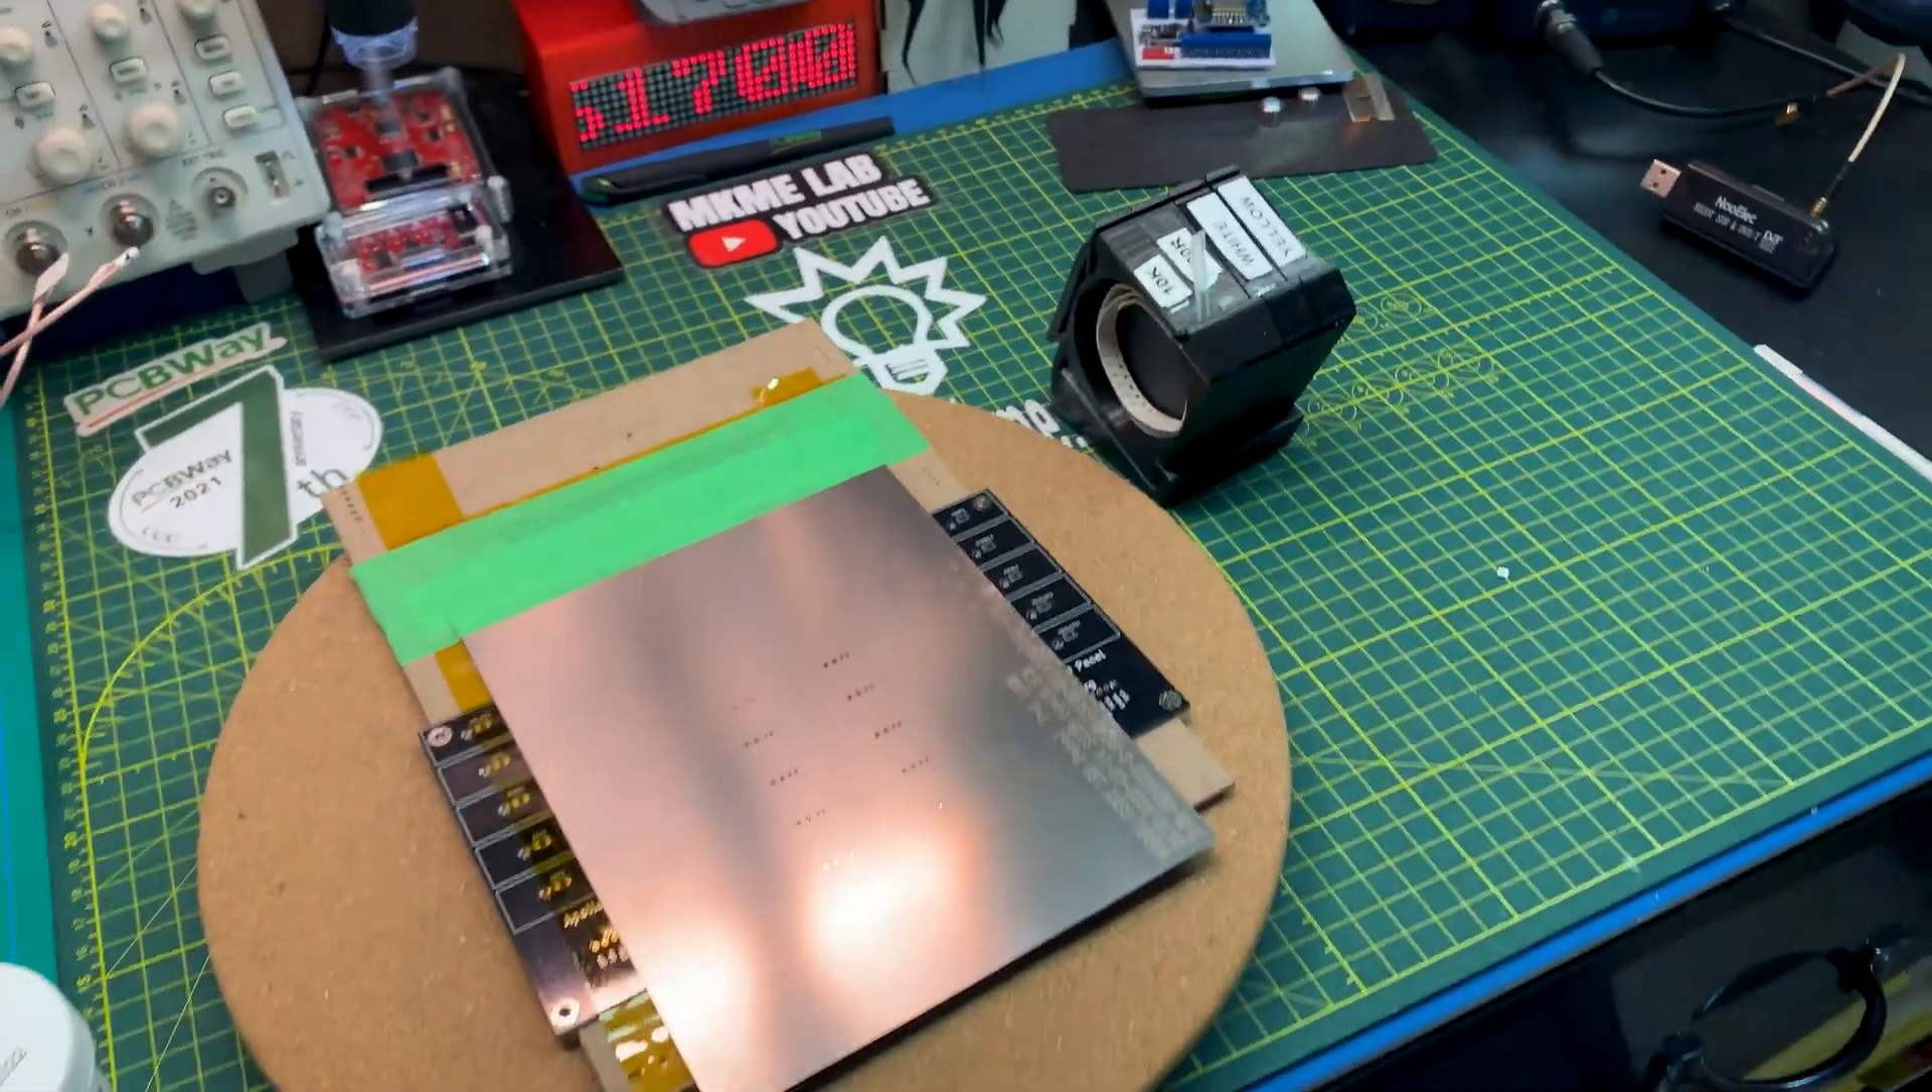We've got the stencil all set up.